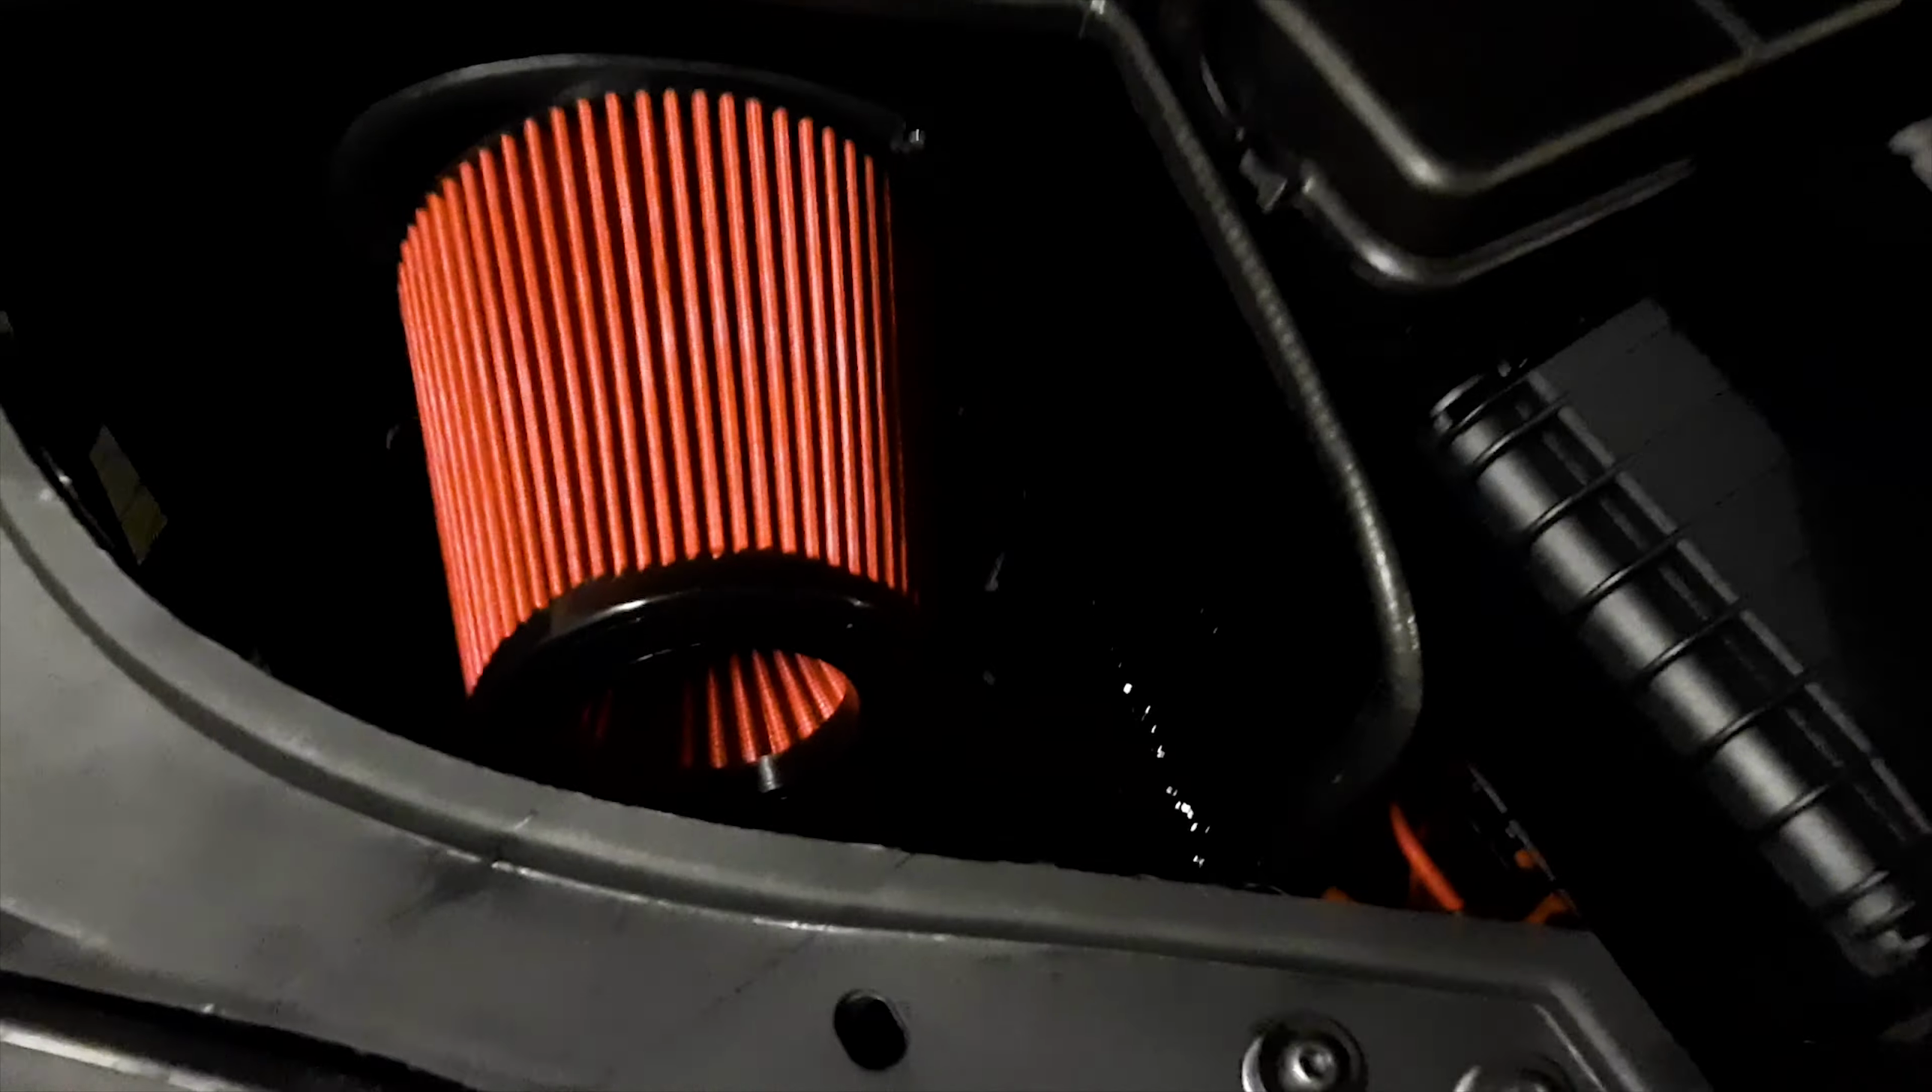Aí, galera, já finalizamos a instalação do filtro.